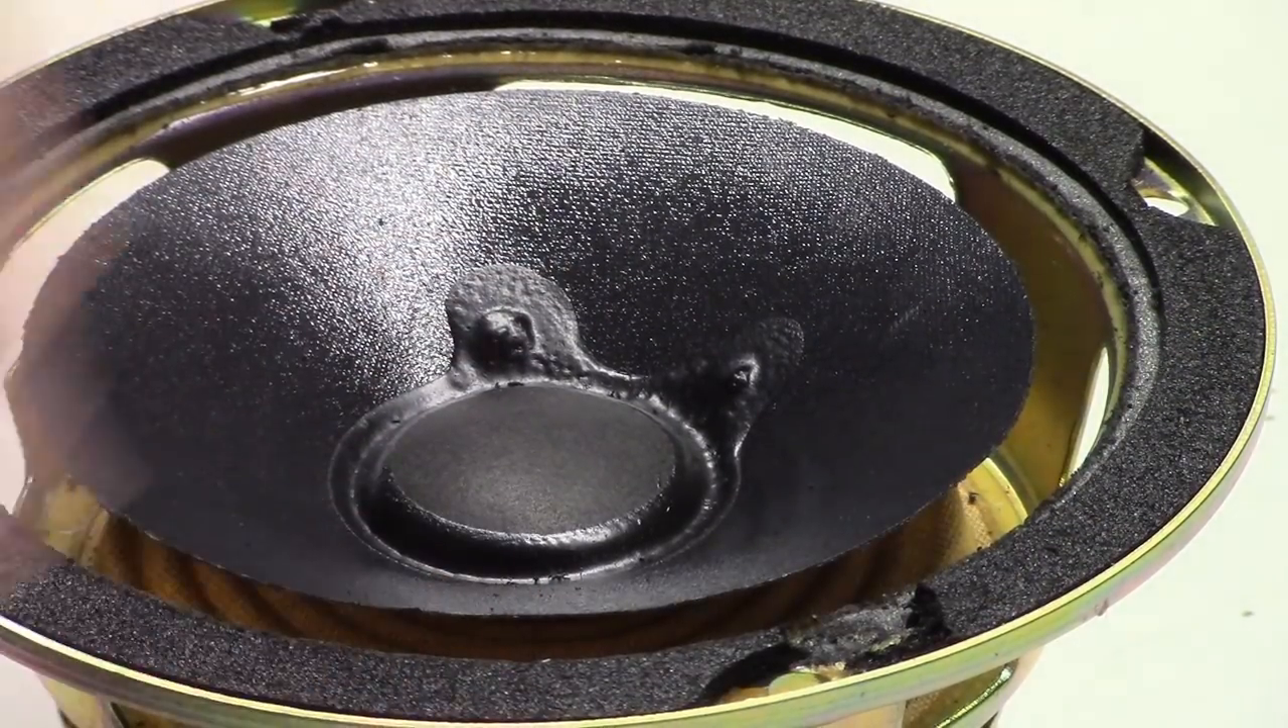Alright you can see now I've got this pretty well cleaned off and nice clean edge on the cone here. And now I've got to take off the surround gasket area here.